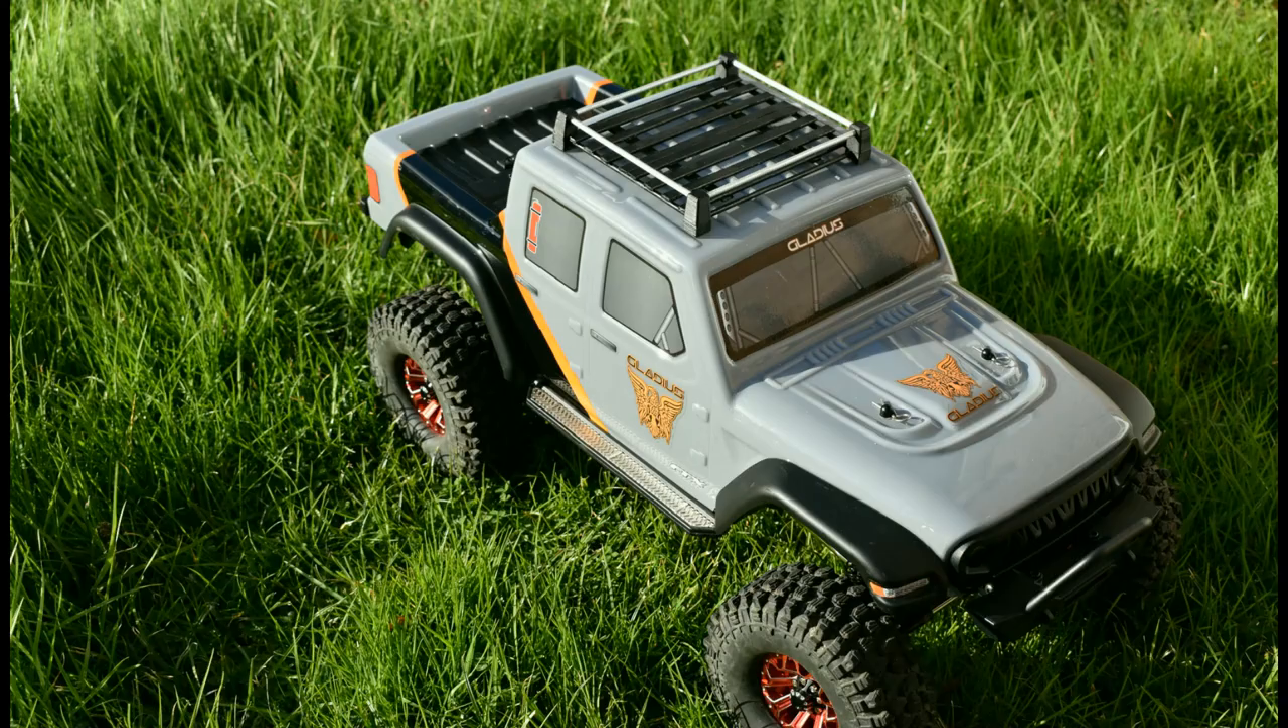So that's two more upgrades done, the roof rack and the wheels but we will have some painted pictures at the end.